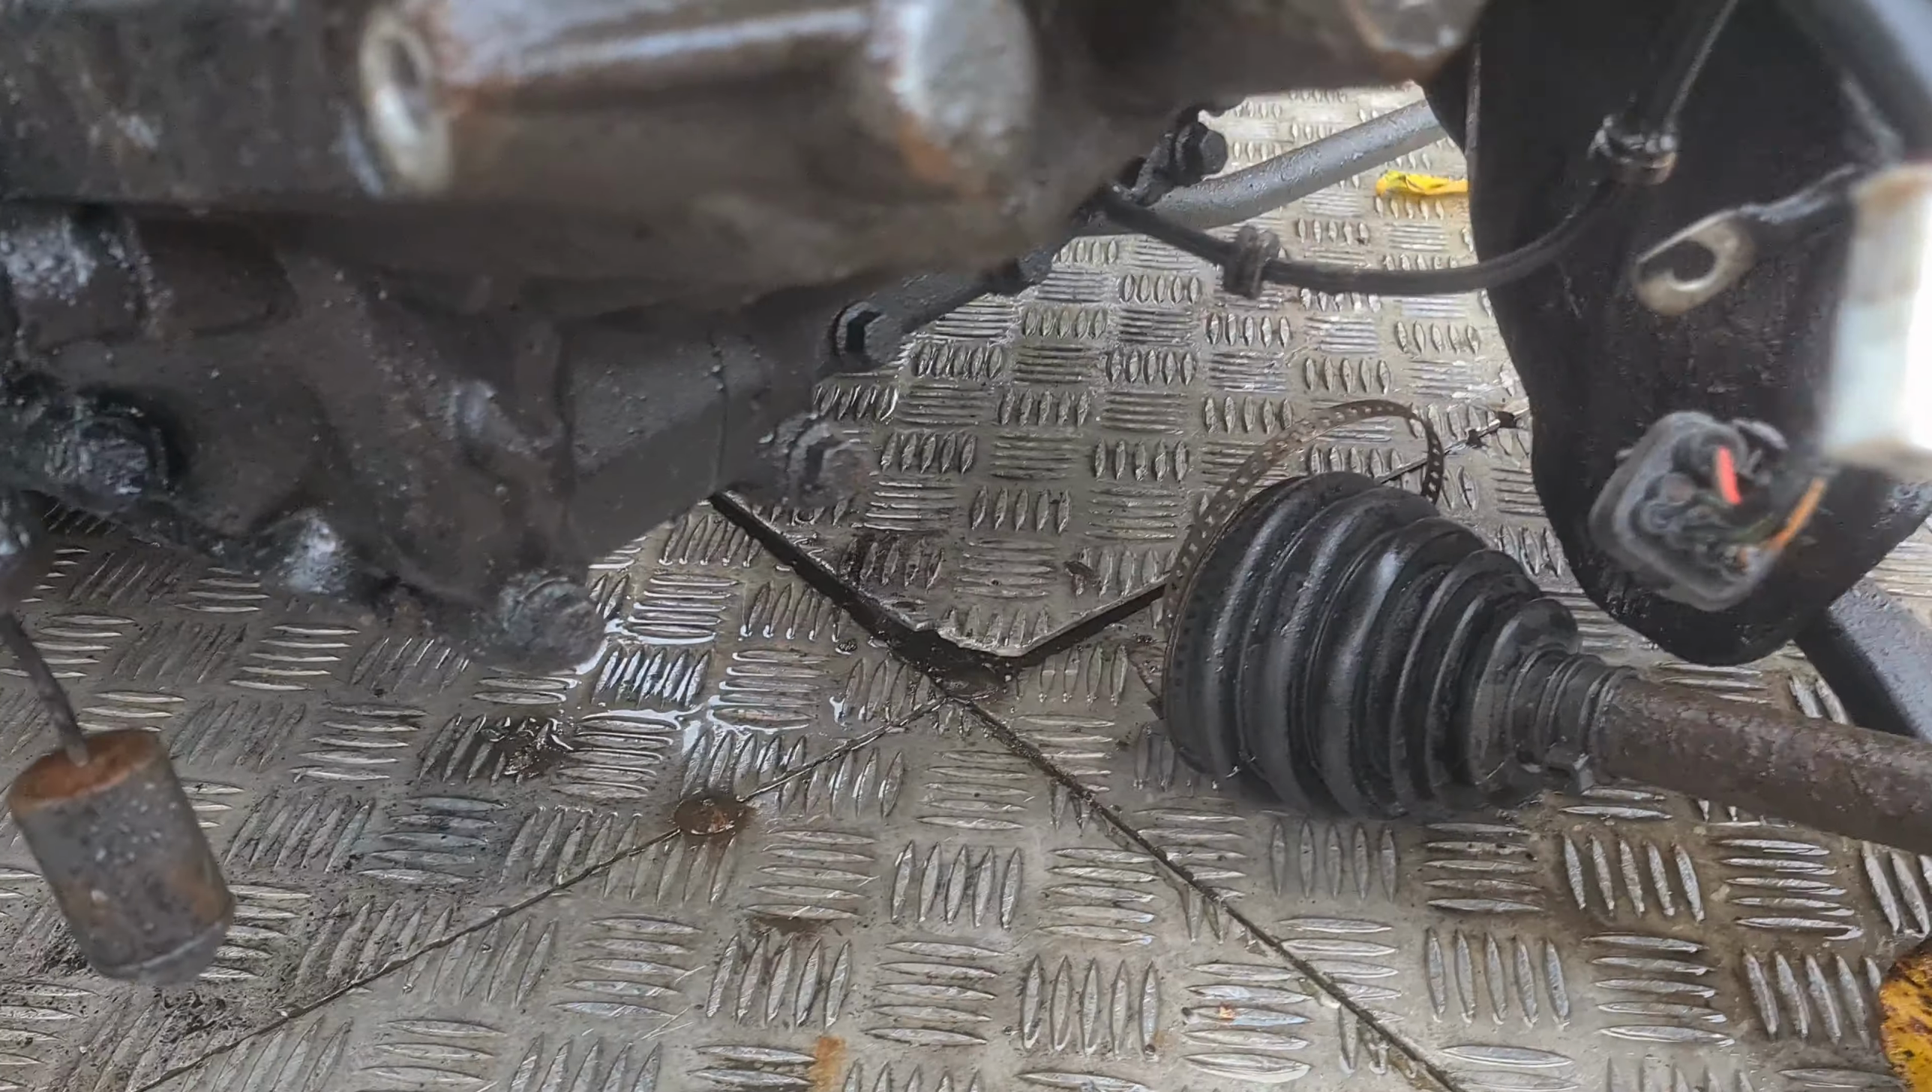That drive shafts just popped out.